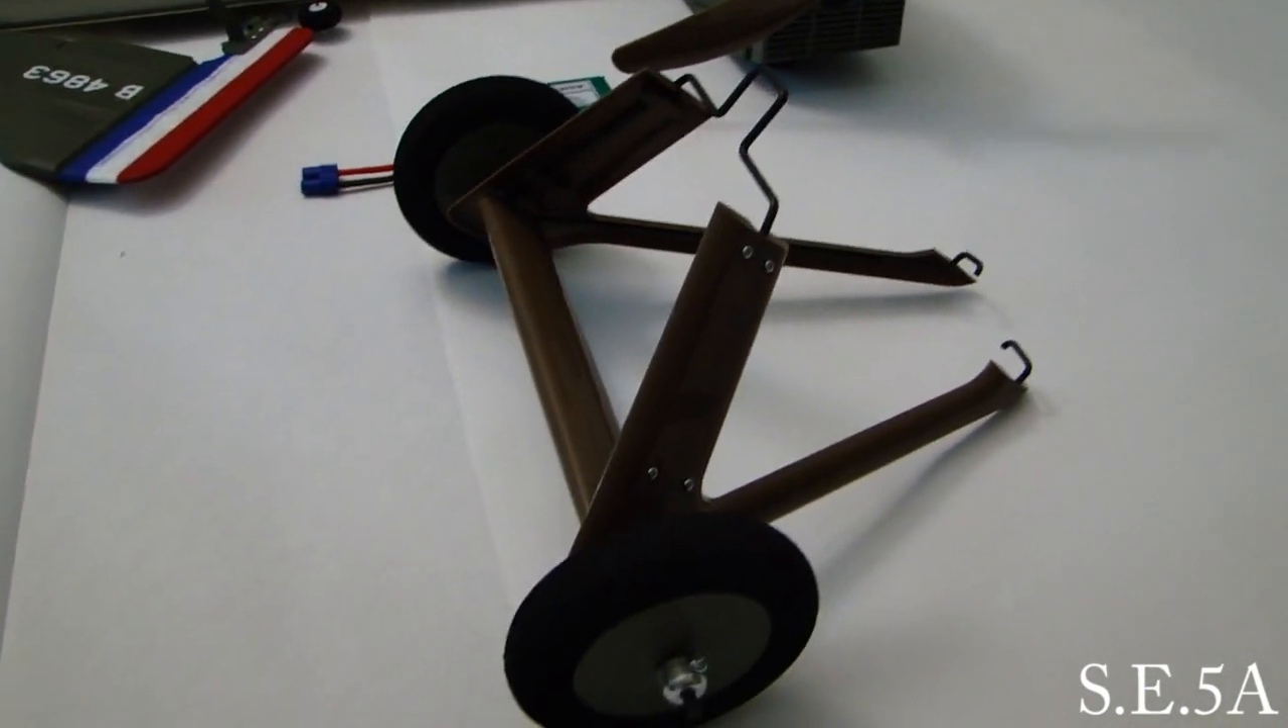So we've got this all completed. We've got our wheels installed.